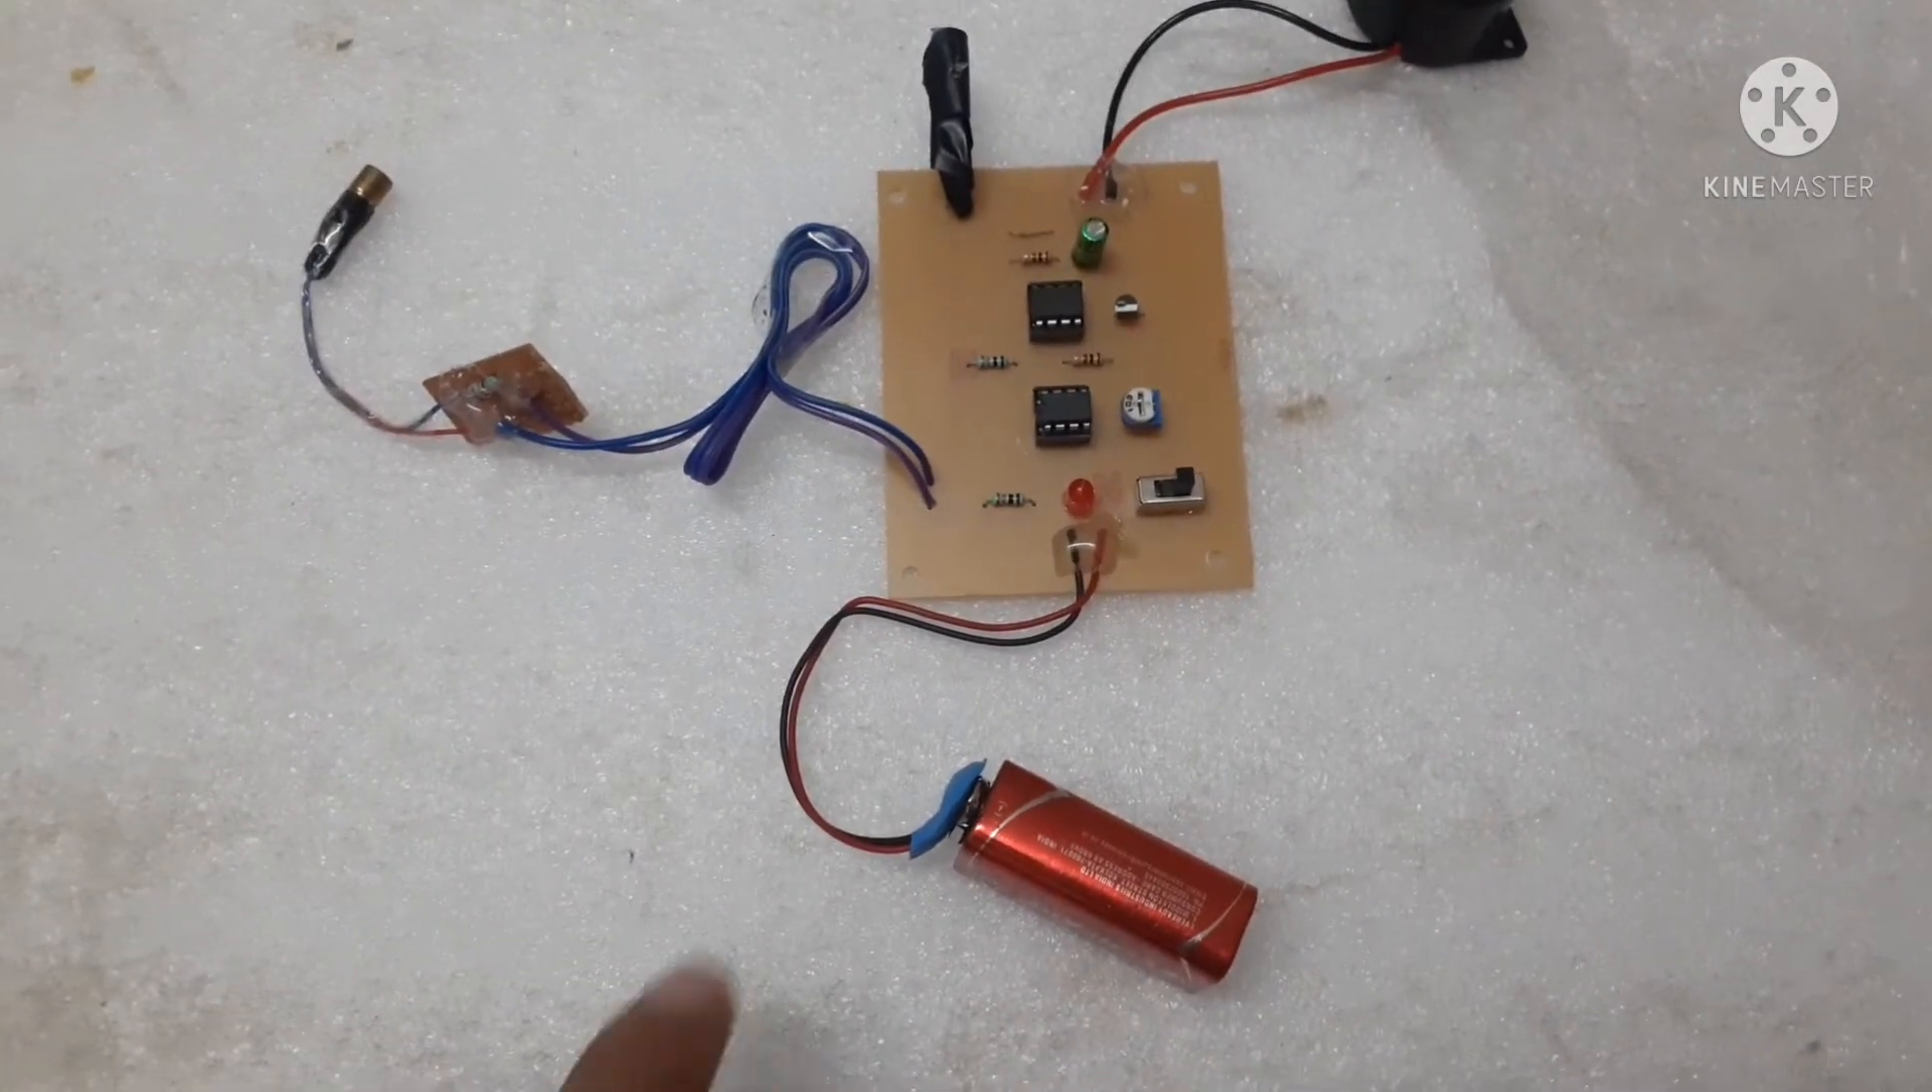मैंने 9V की battery को connect कर दिया है।